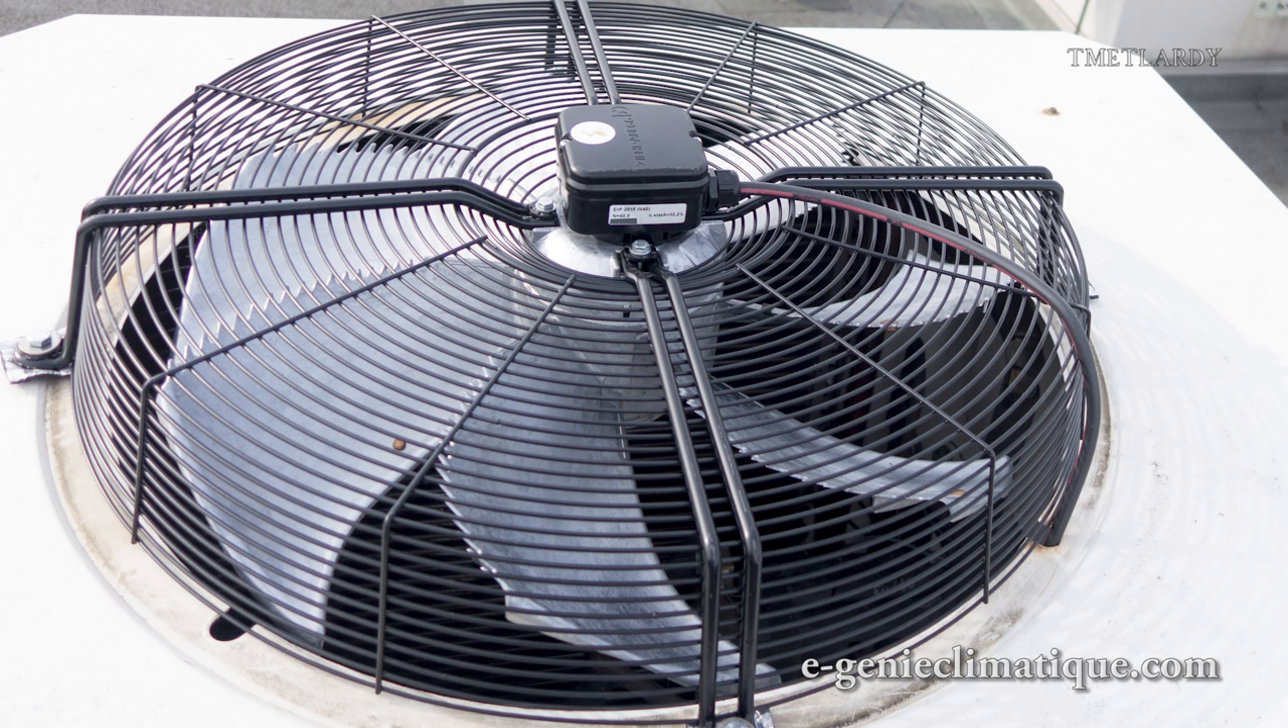On a réussi à monter le ventilateur donc là il est fixé il est aussi raccordé électriquement.